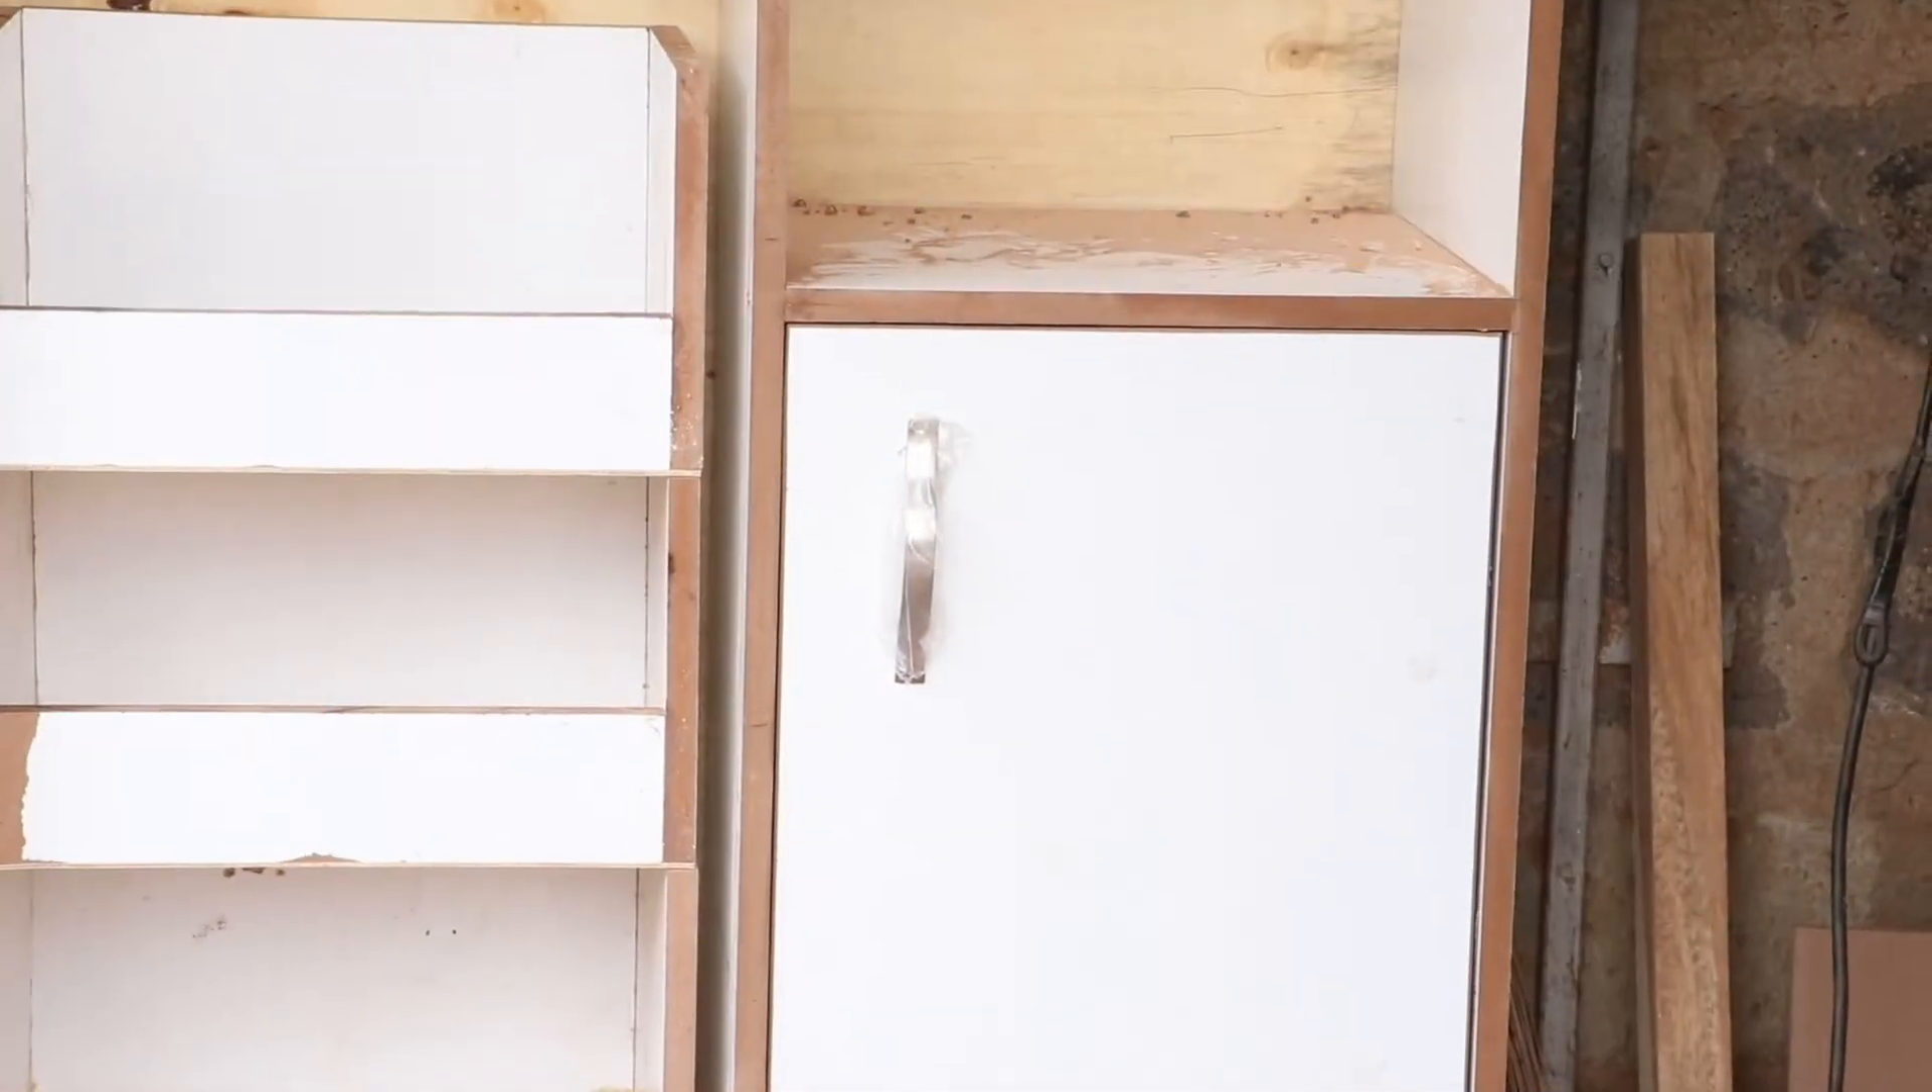We later added a chrome handle to the door to complete it.